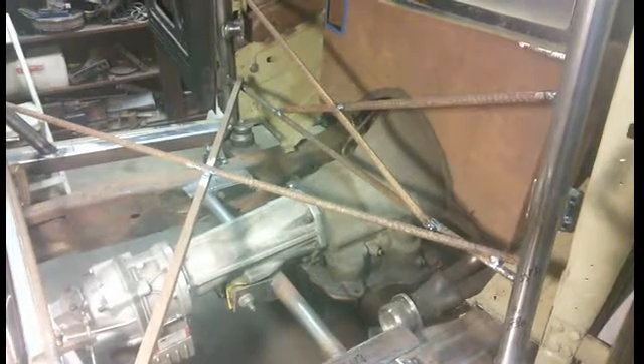So as you can see I added a whole bunch of rebar on this 1946 Dodge roll cage and the reason for that is I'm trying to keep it from racking.